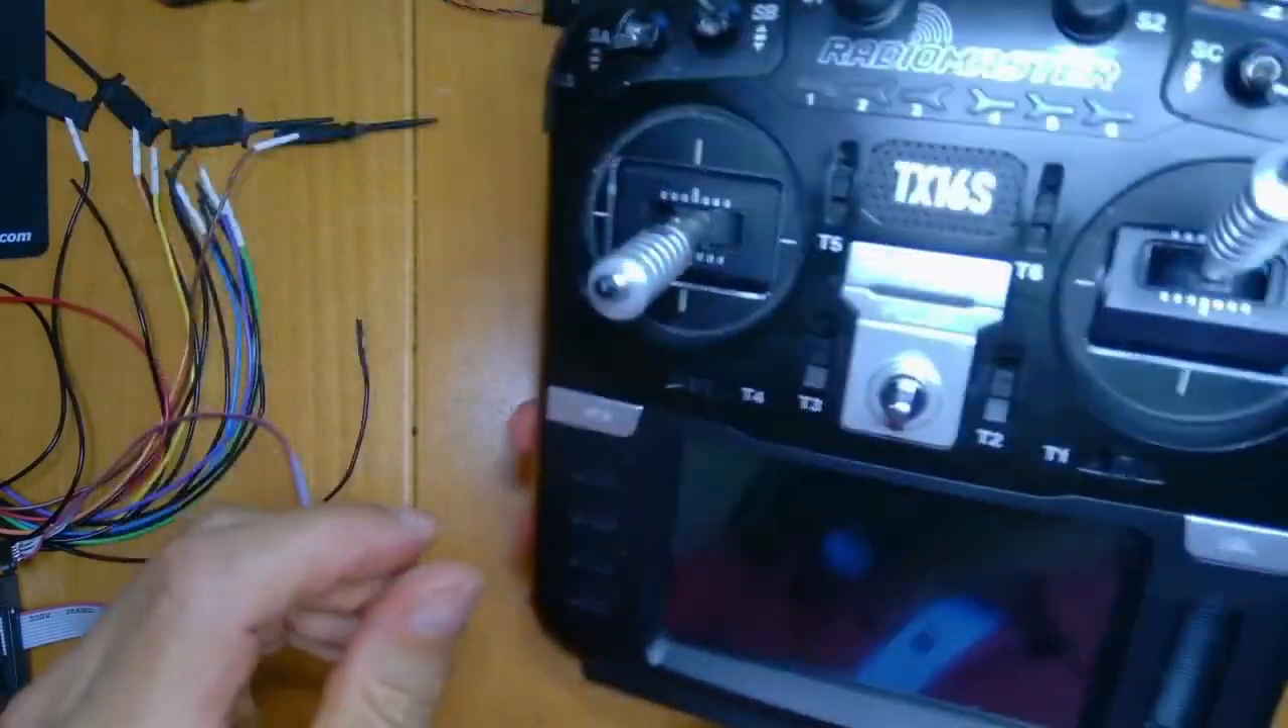Ich habe hier die Sticks eingebaut.